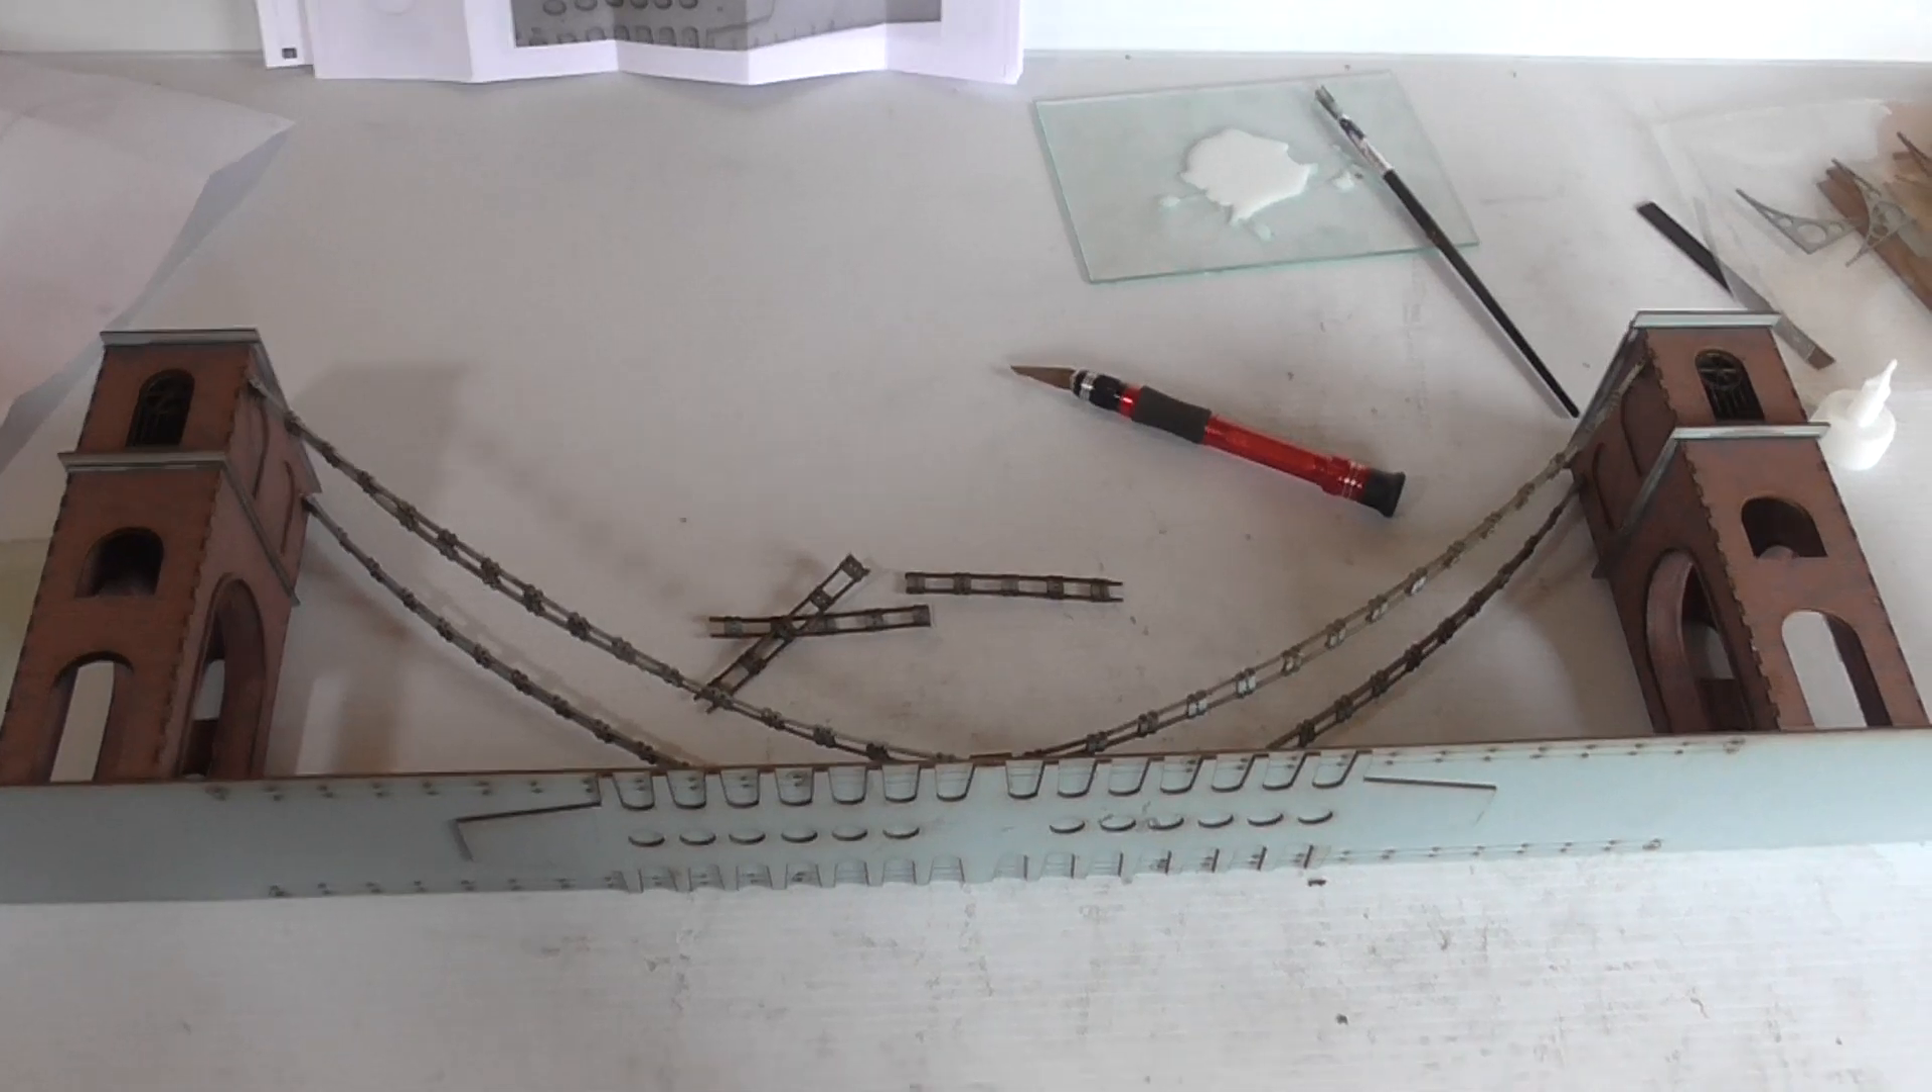So that's the chain link joined up.